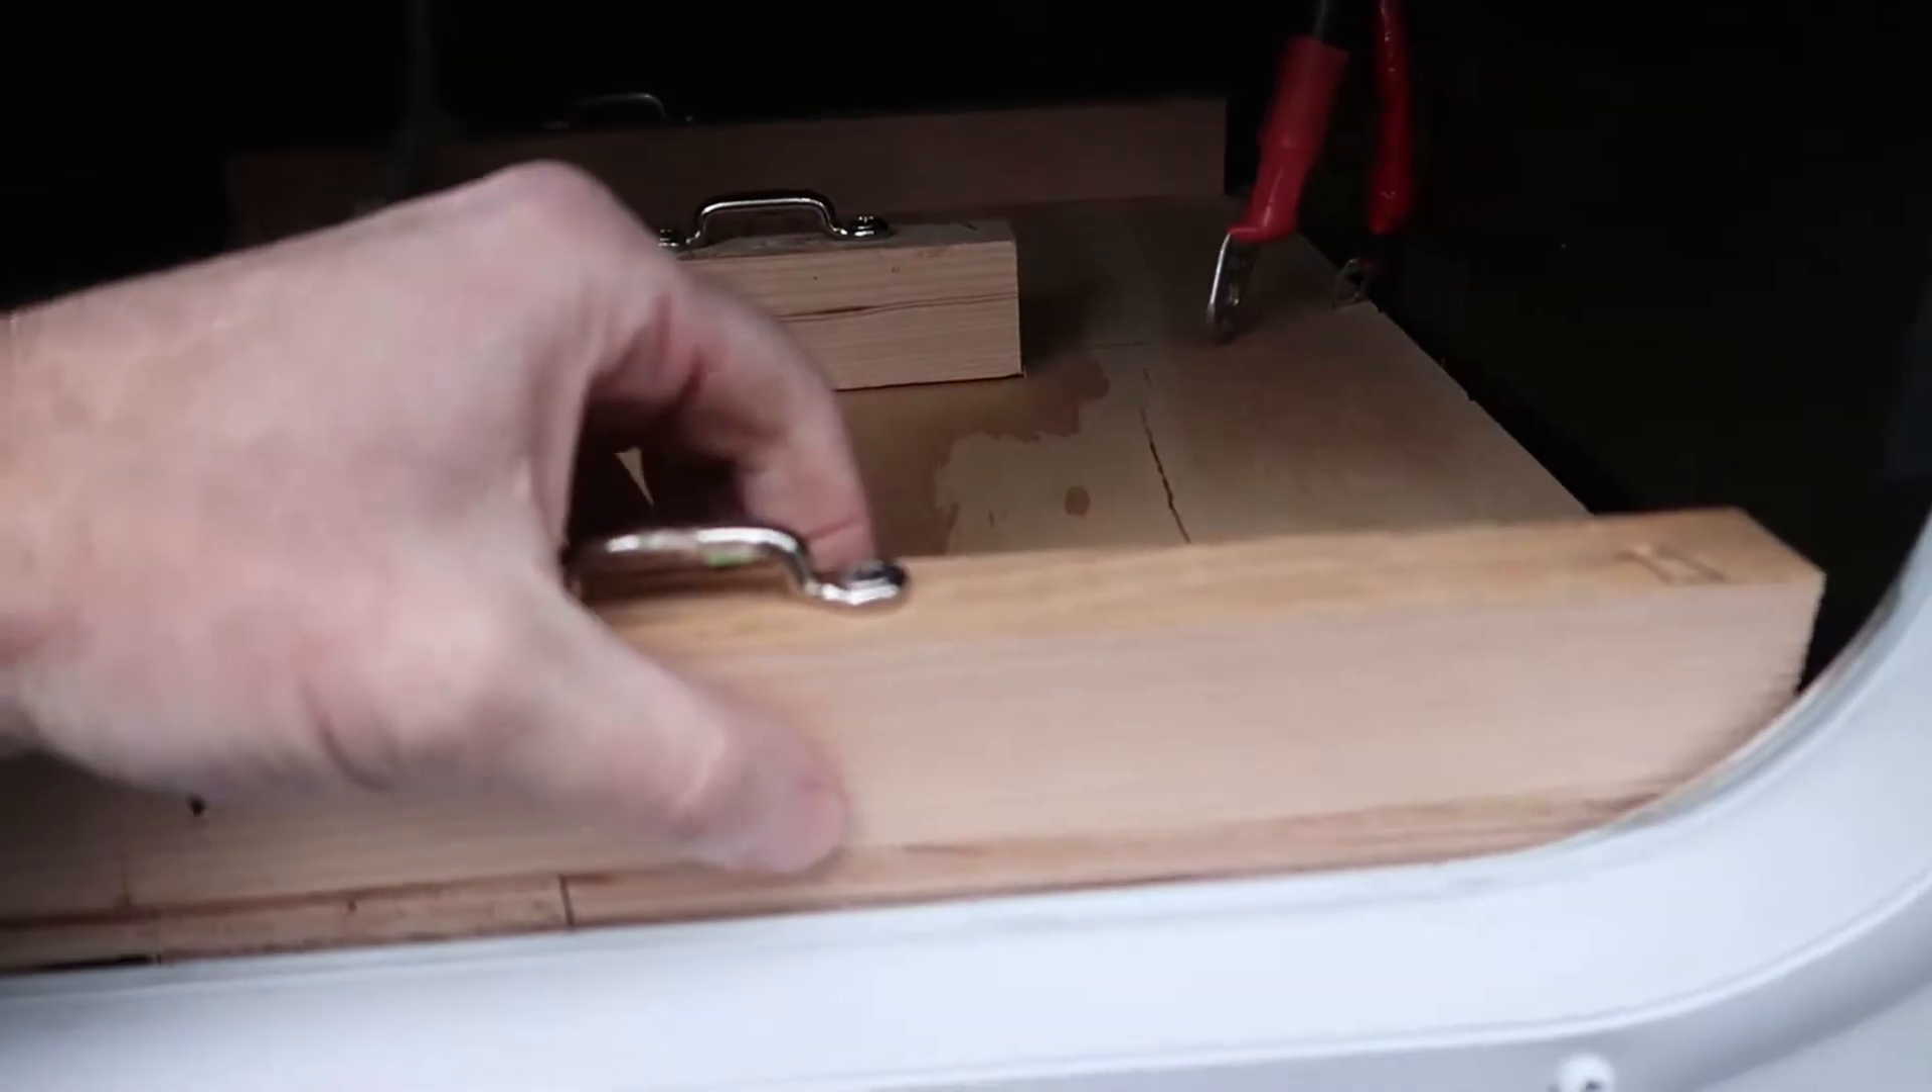New battery tray is in place.